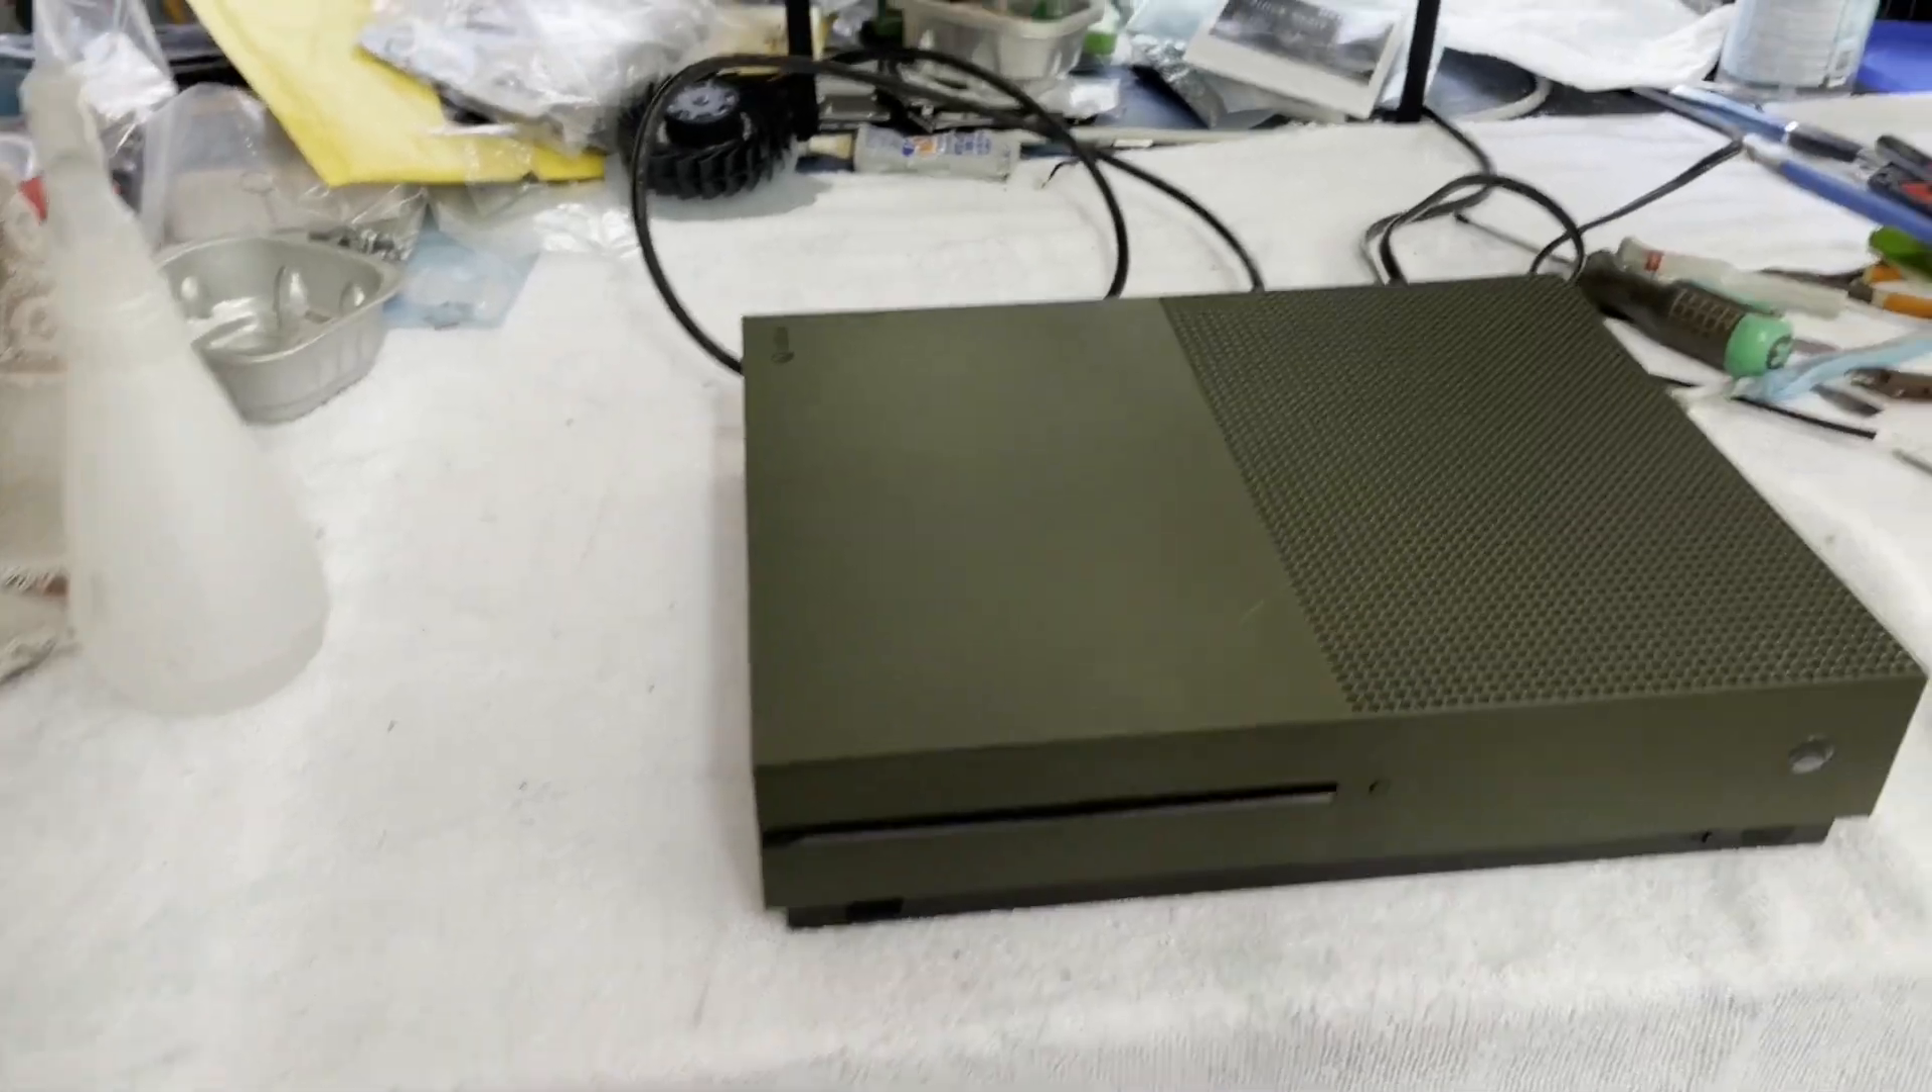Our Xbox One S Olive Green version is fully reassembled.